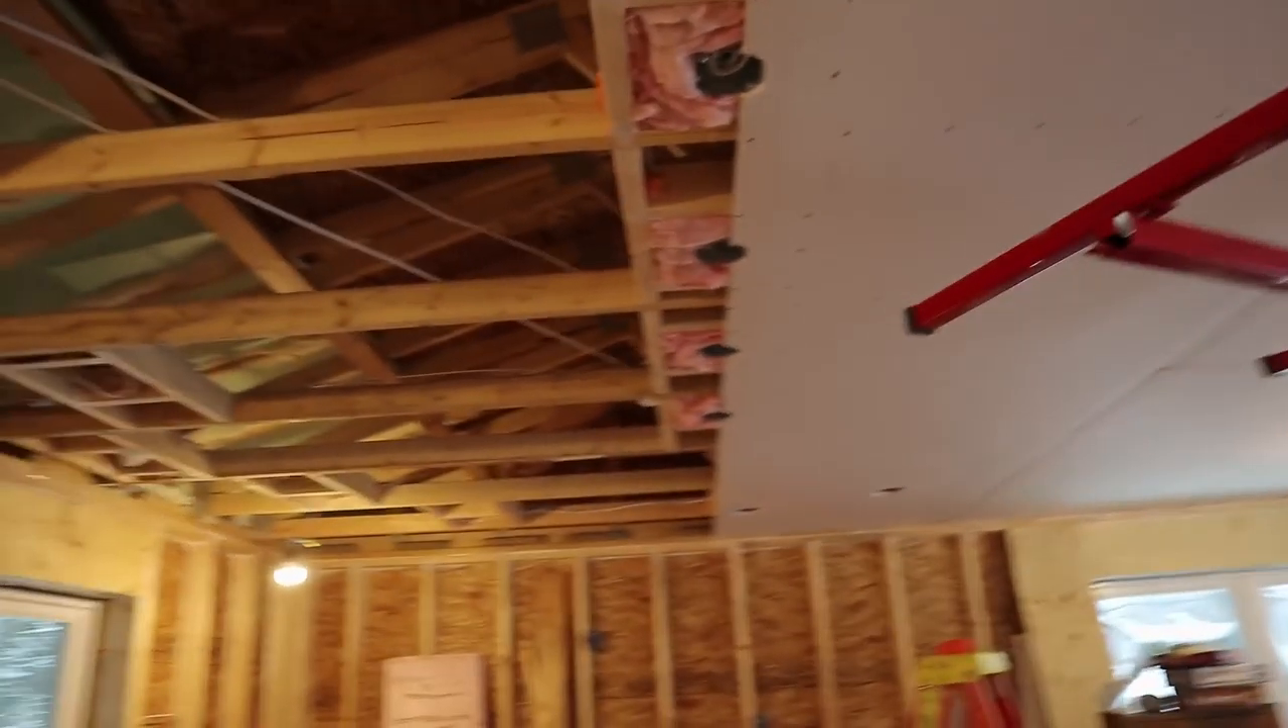Here's where I am with the drywall I have two more rows left to do in the living room kitchen area.